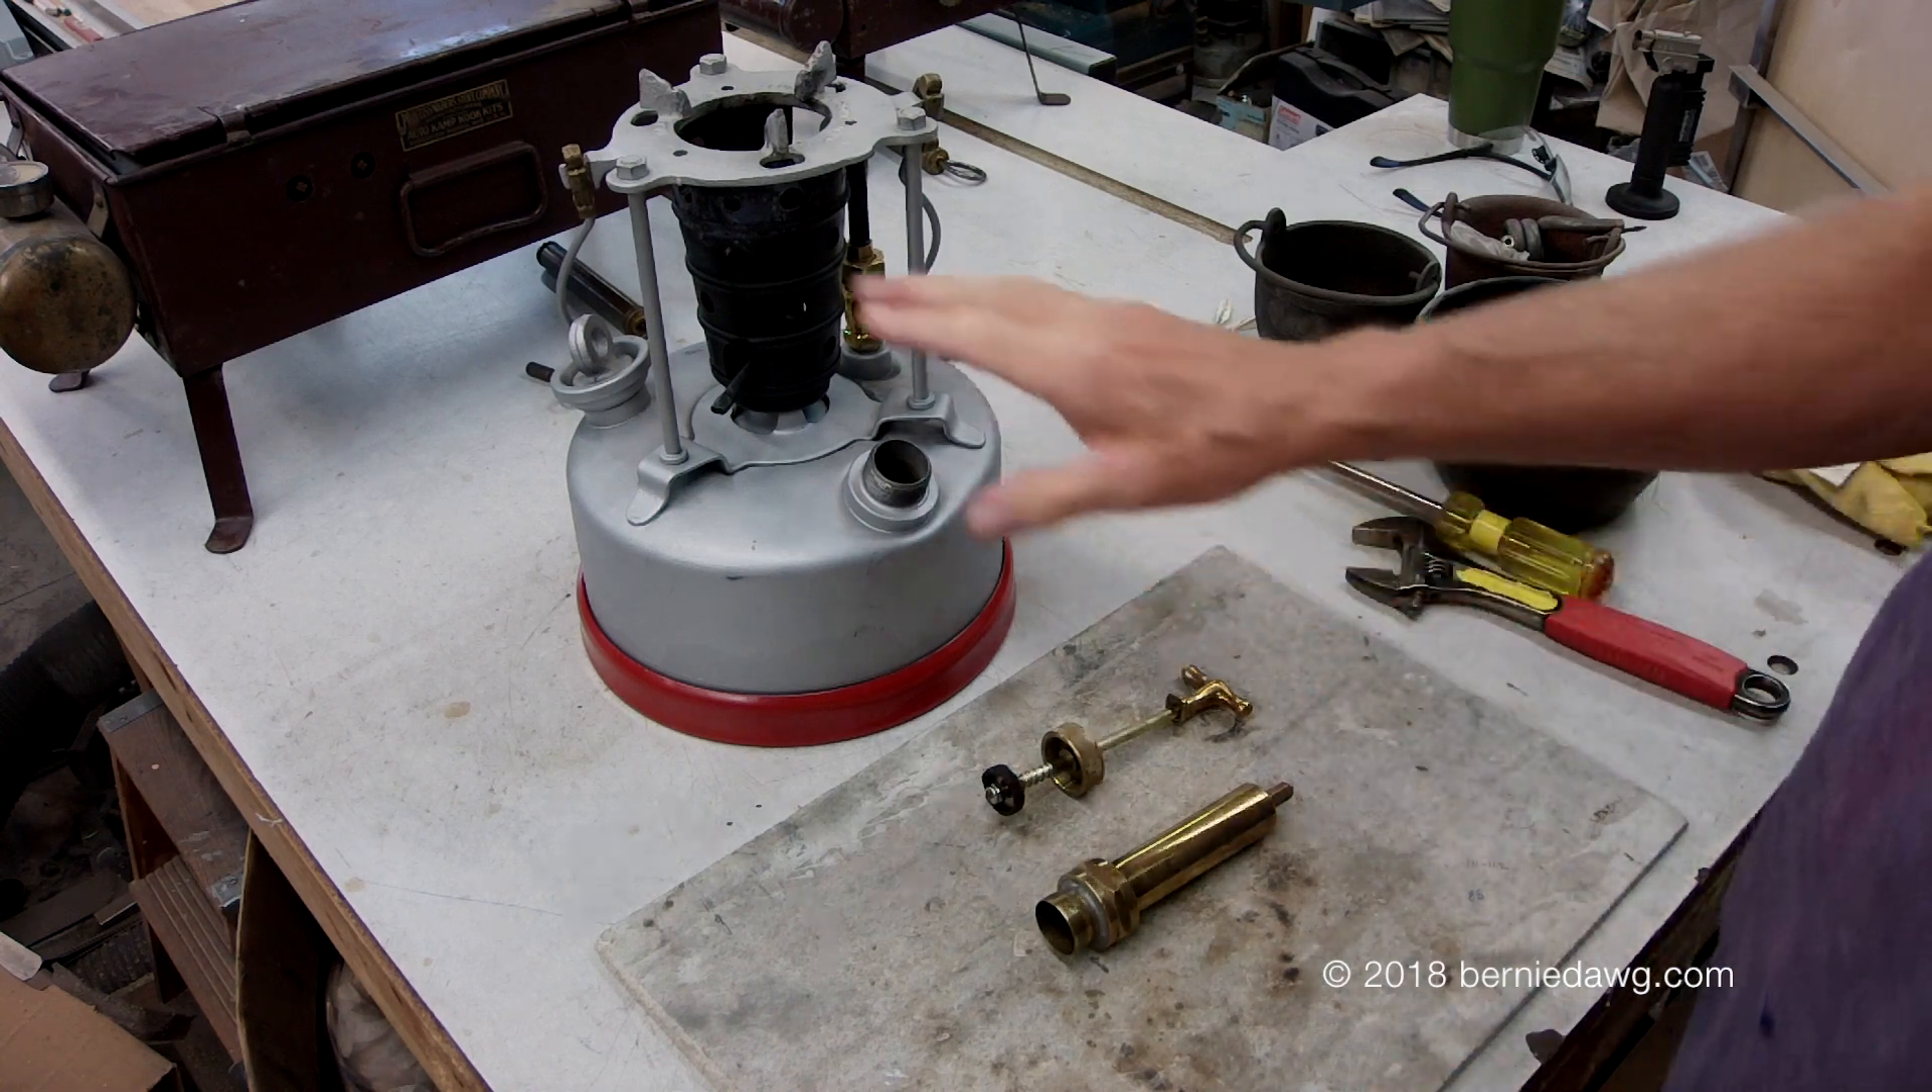Okay so here is the furnace with the pump removed.